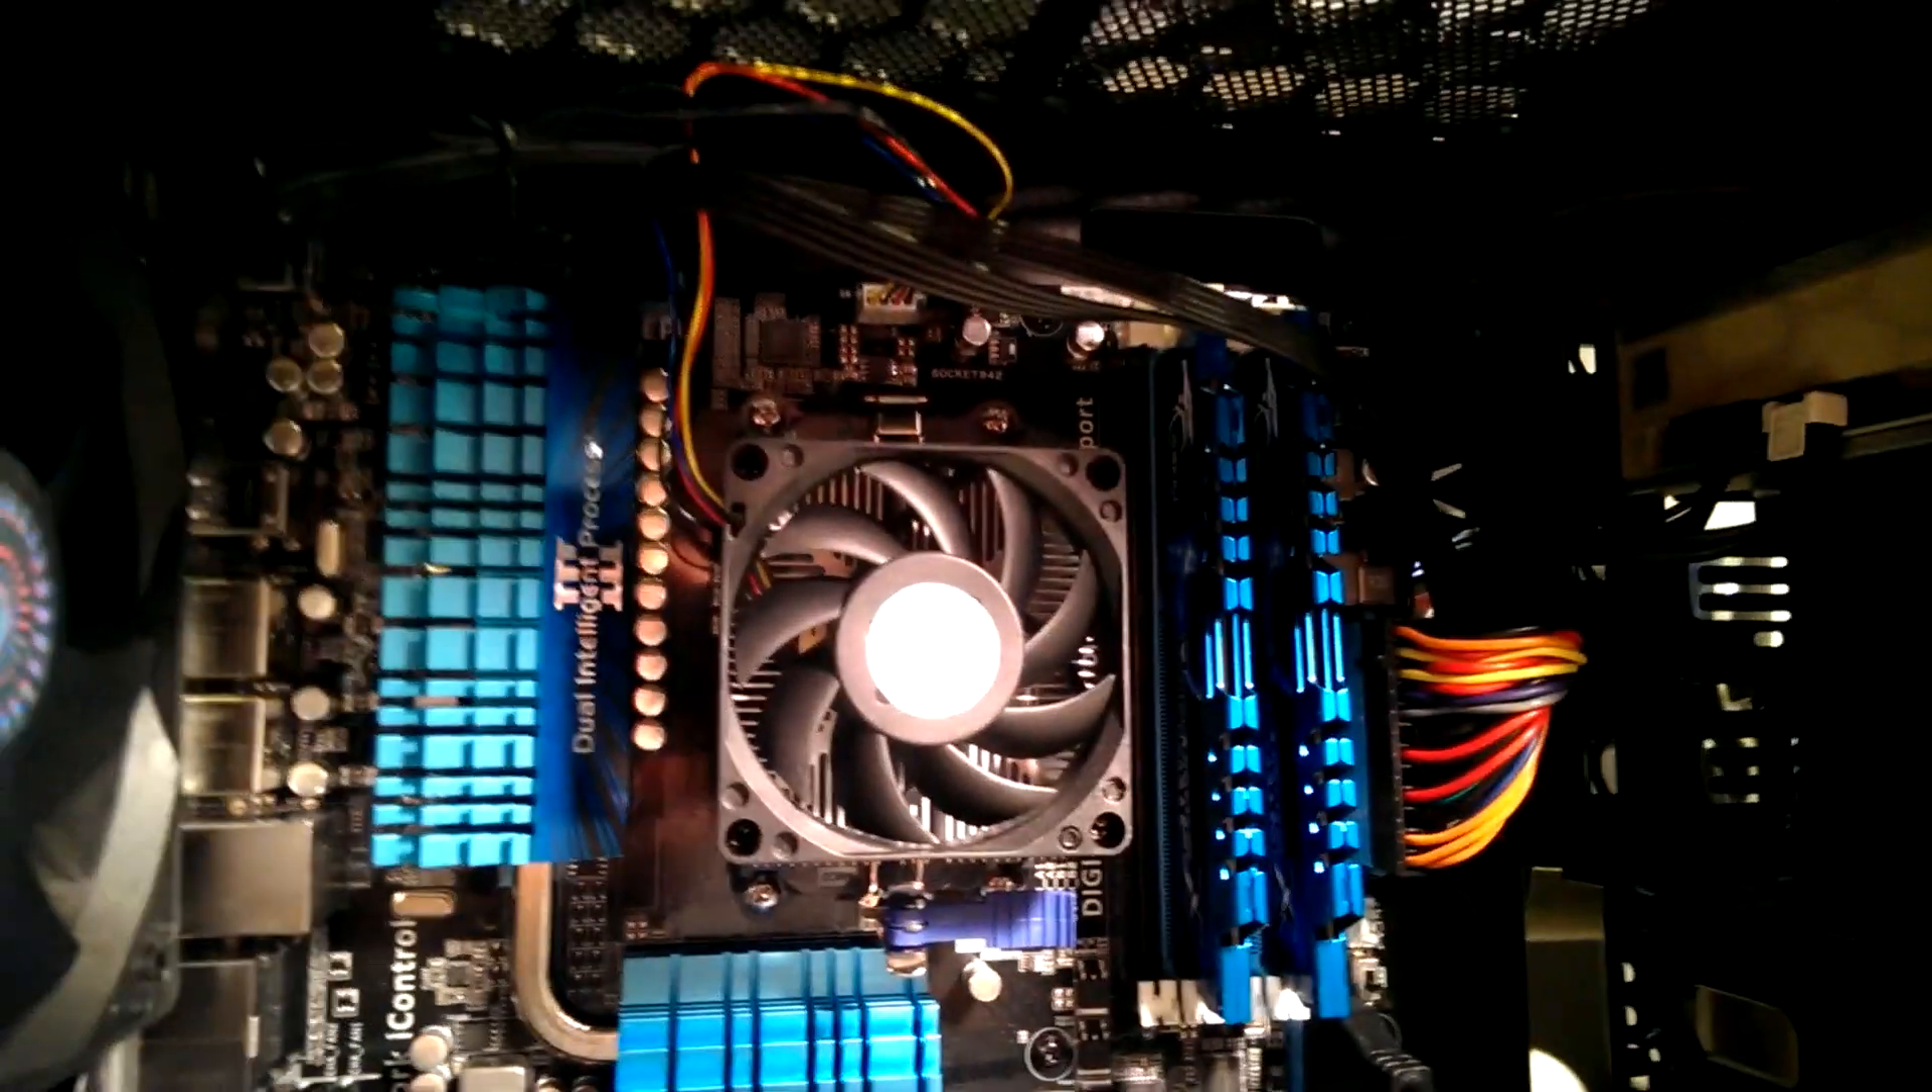And we have it all wired up here so as you can see I got the CPU fan, the stock CPU fan in place.